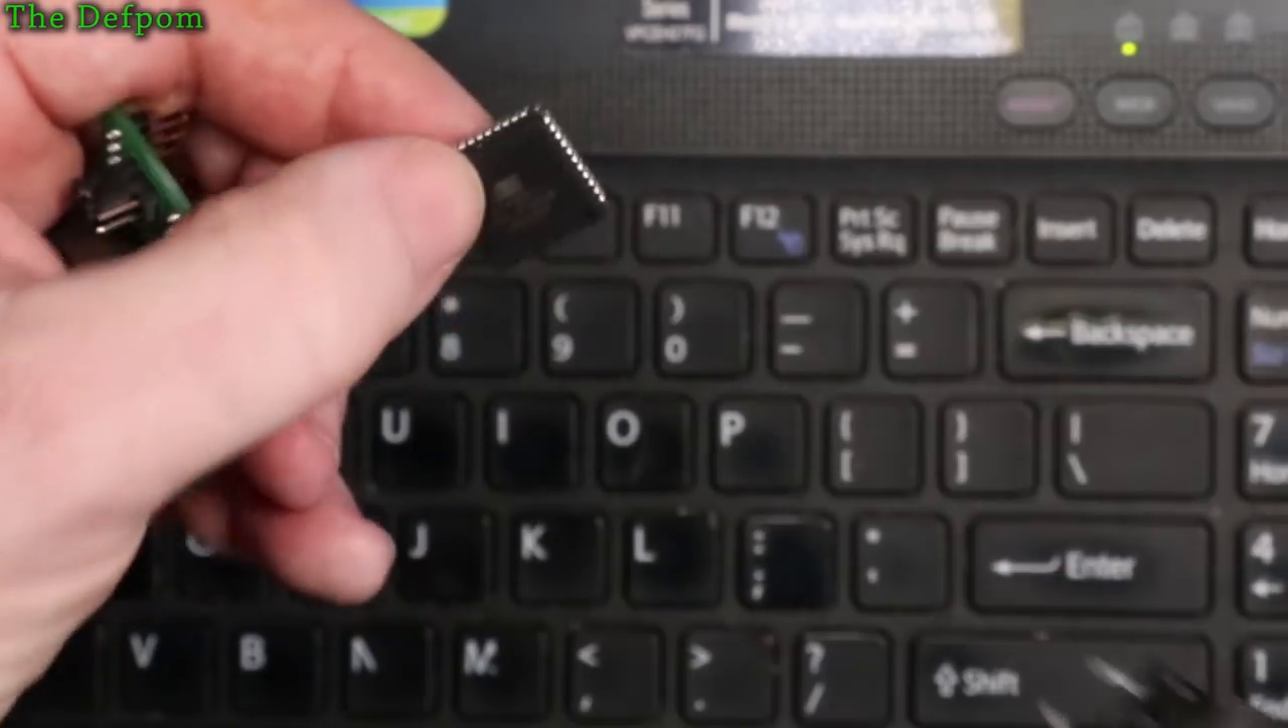There's the chip out. Hopefully undamaged.